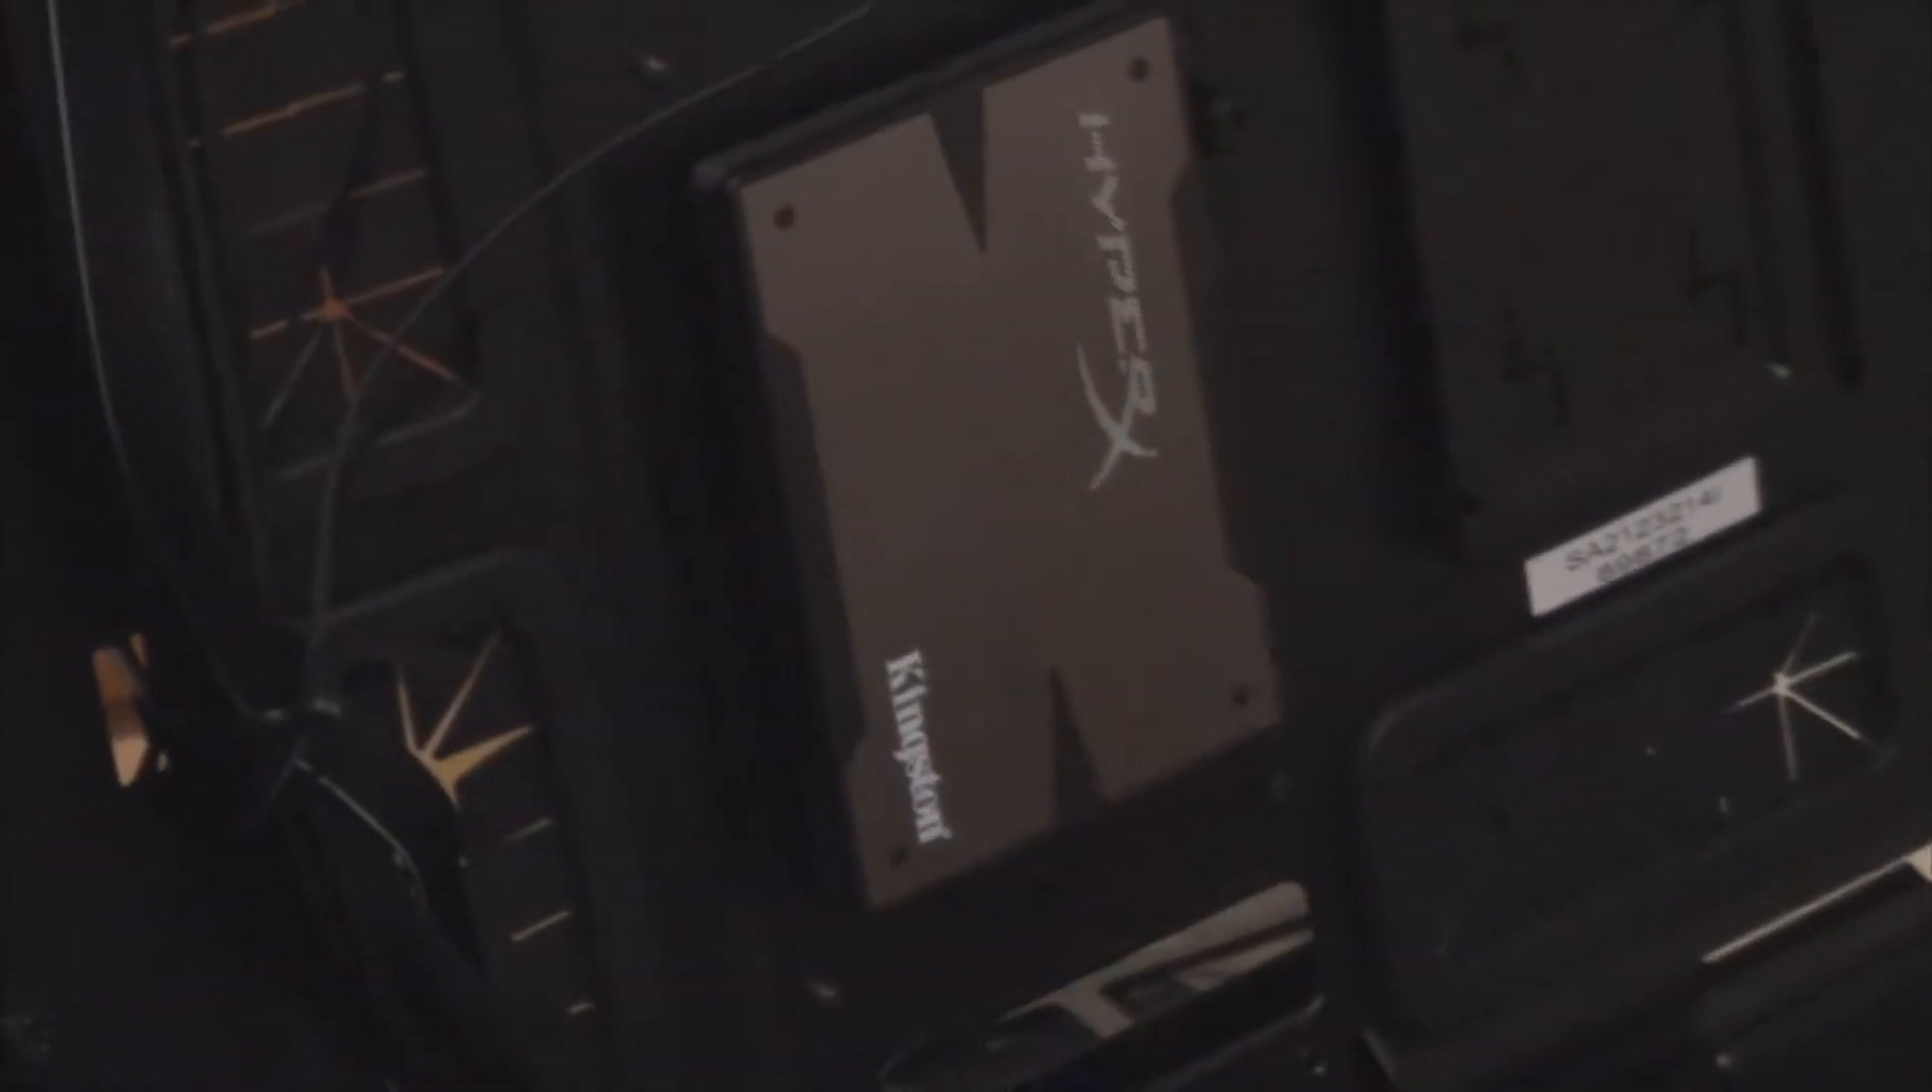We've already put in the SSD because that's just where our case makes us put it in.